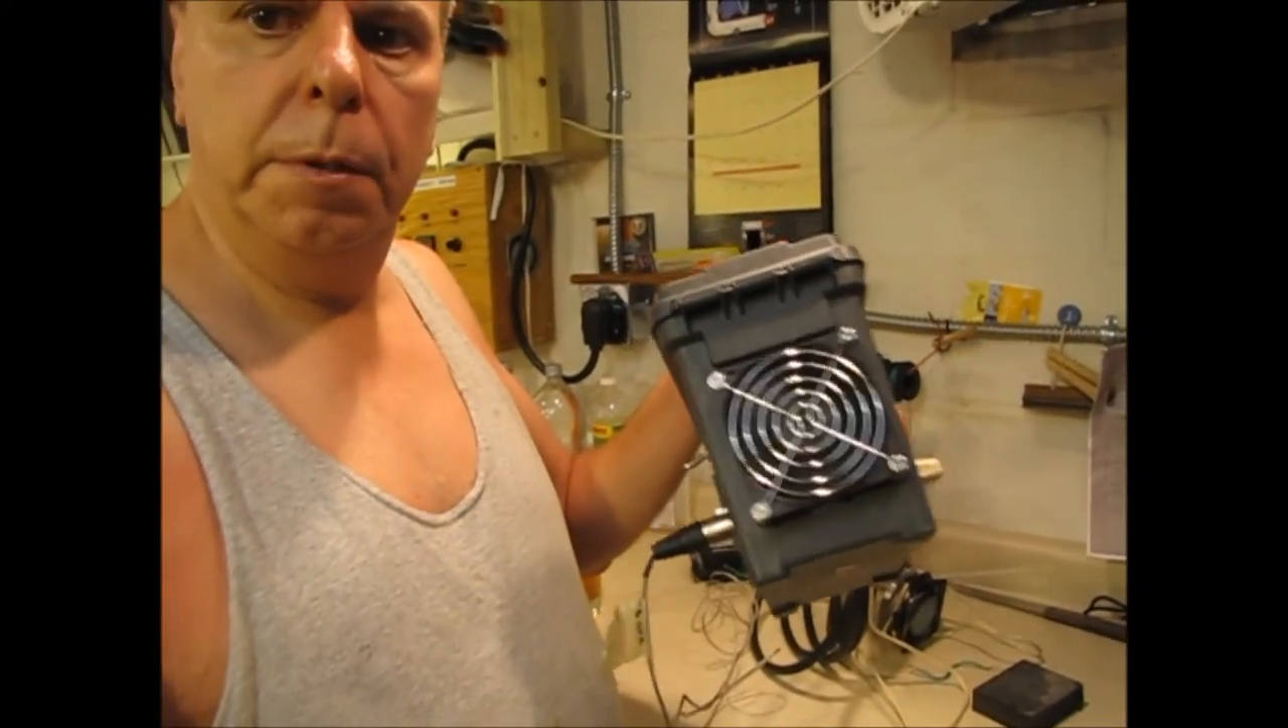Got the fan mounted on the side here.